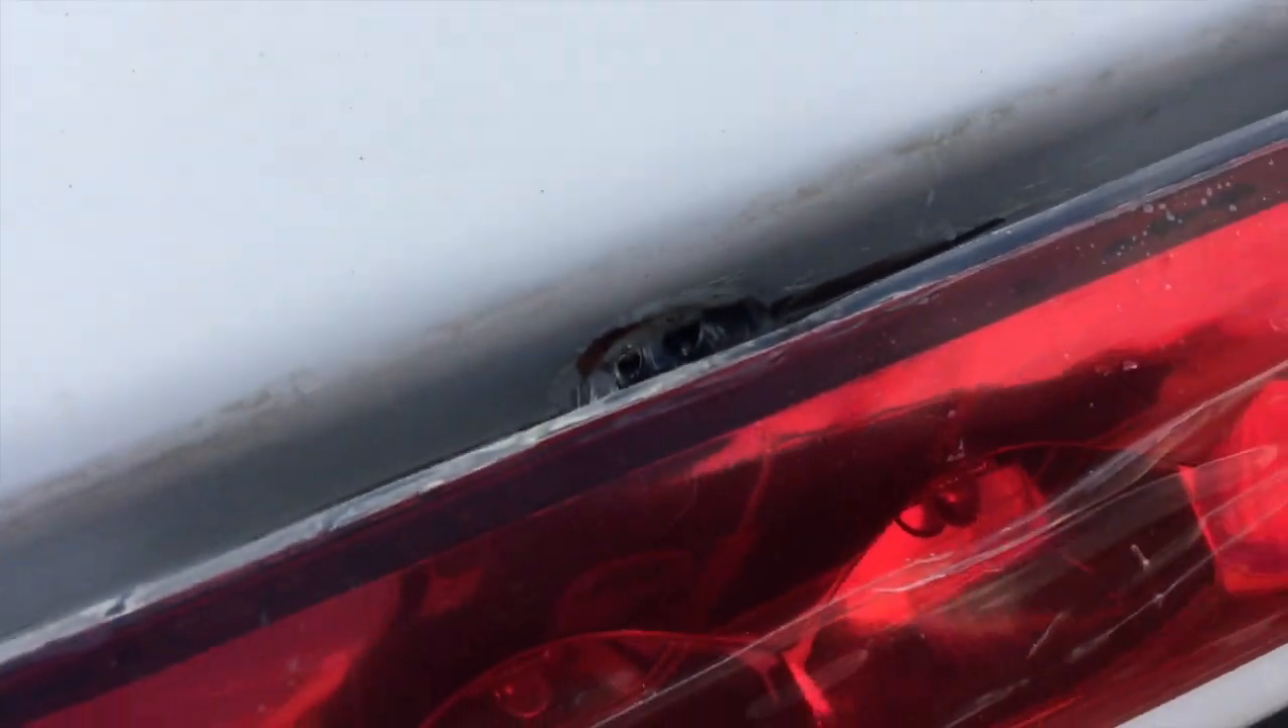You're going to have a little gap back there. You can see it.